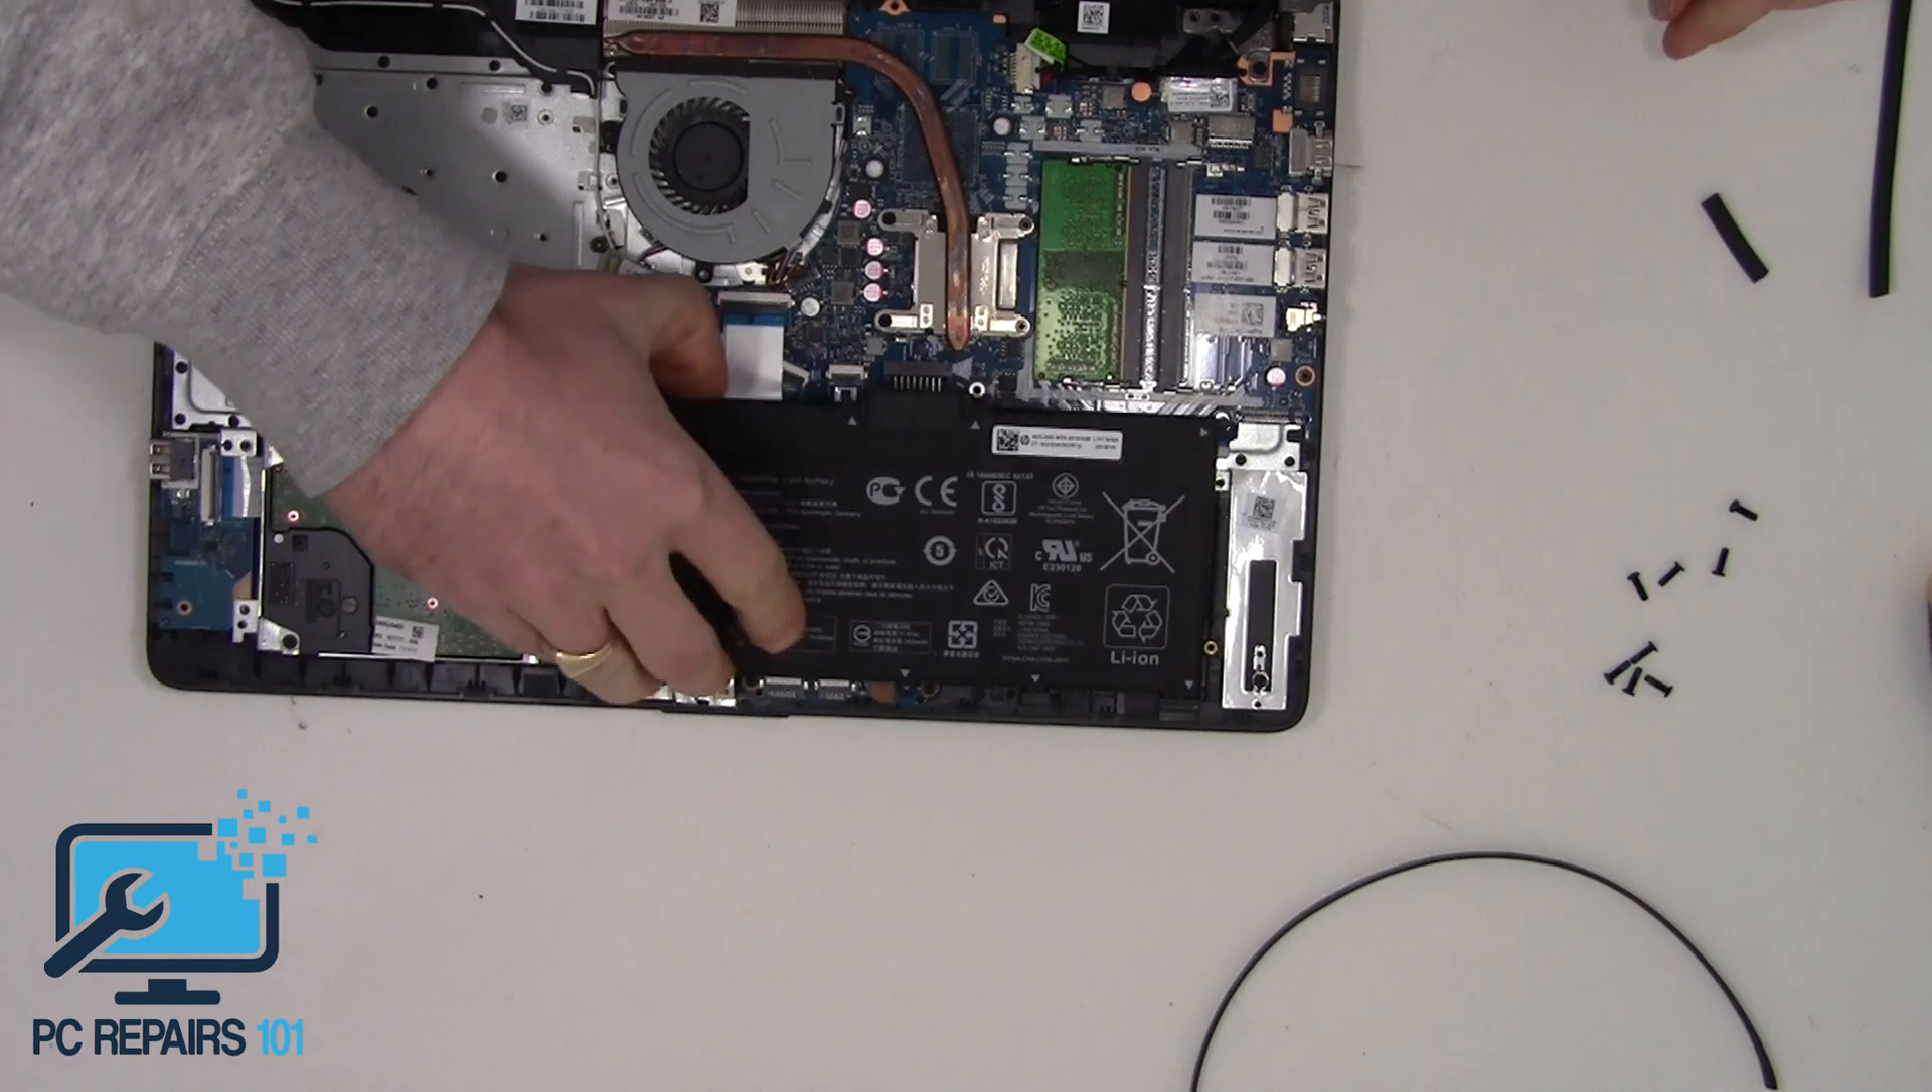Now we've exposed the uh internals of the laptop.